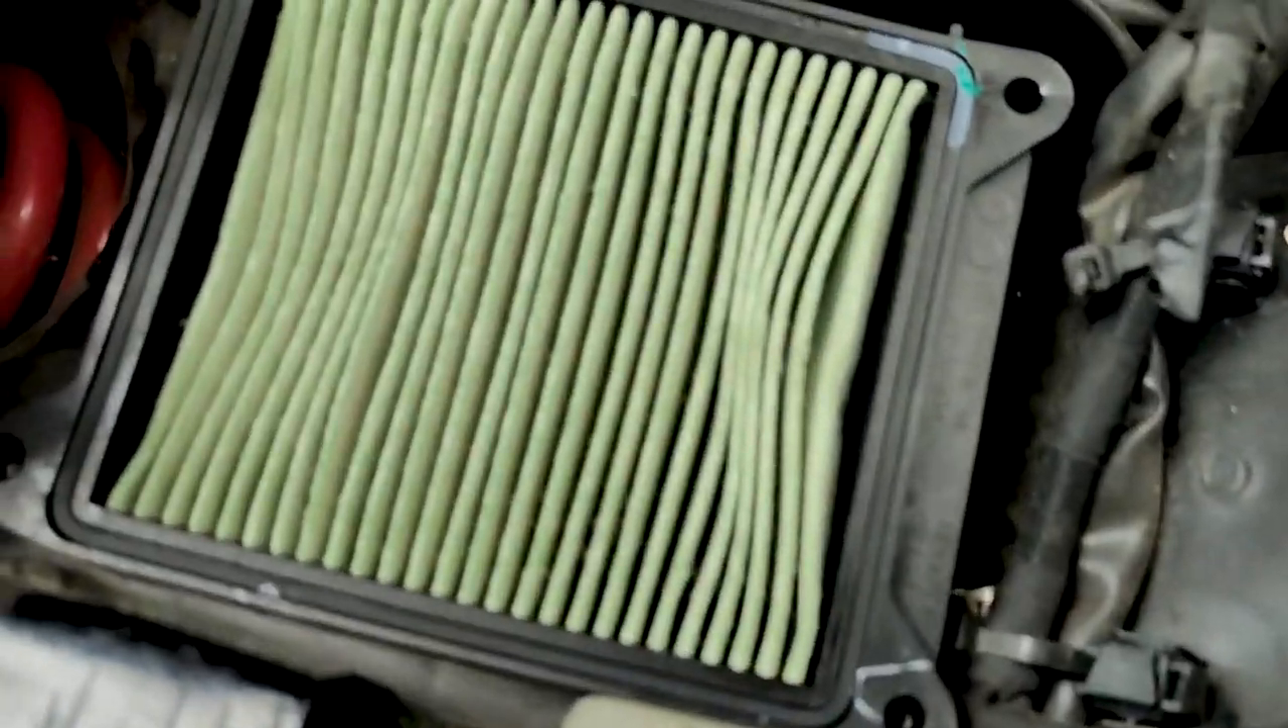सो यह हमने लगा दिया है अभी brand new air filter।